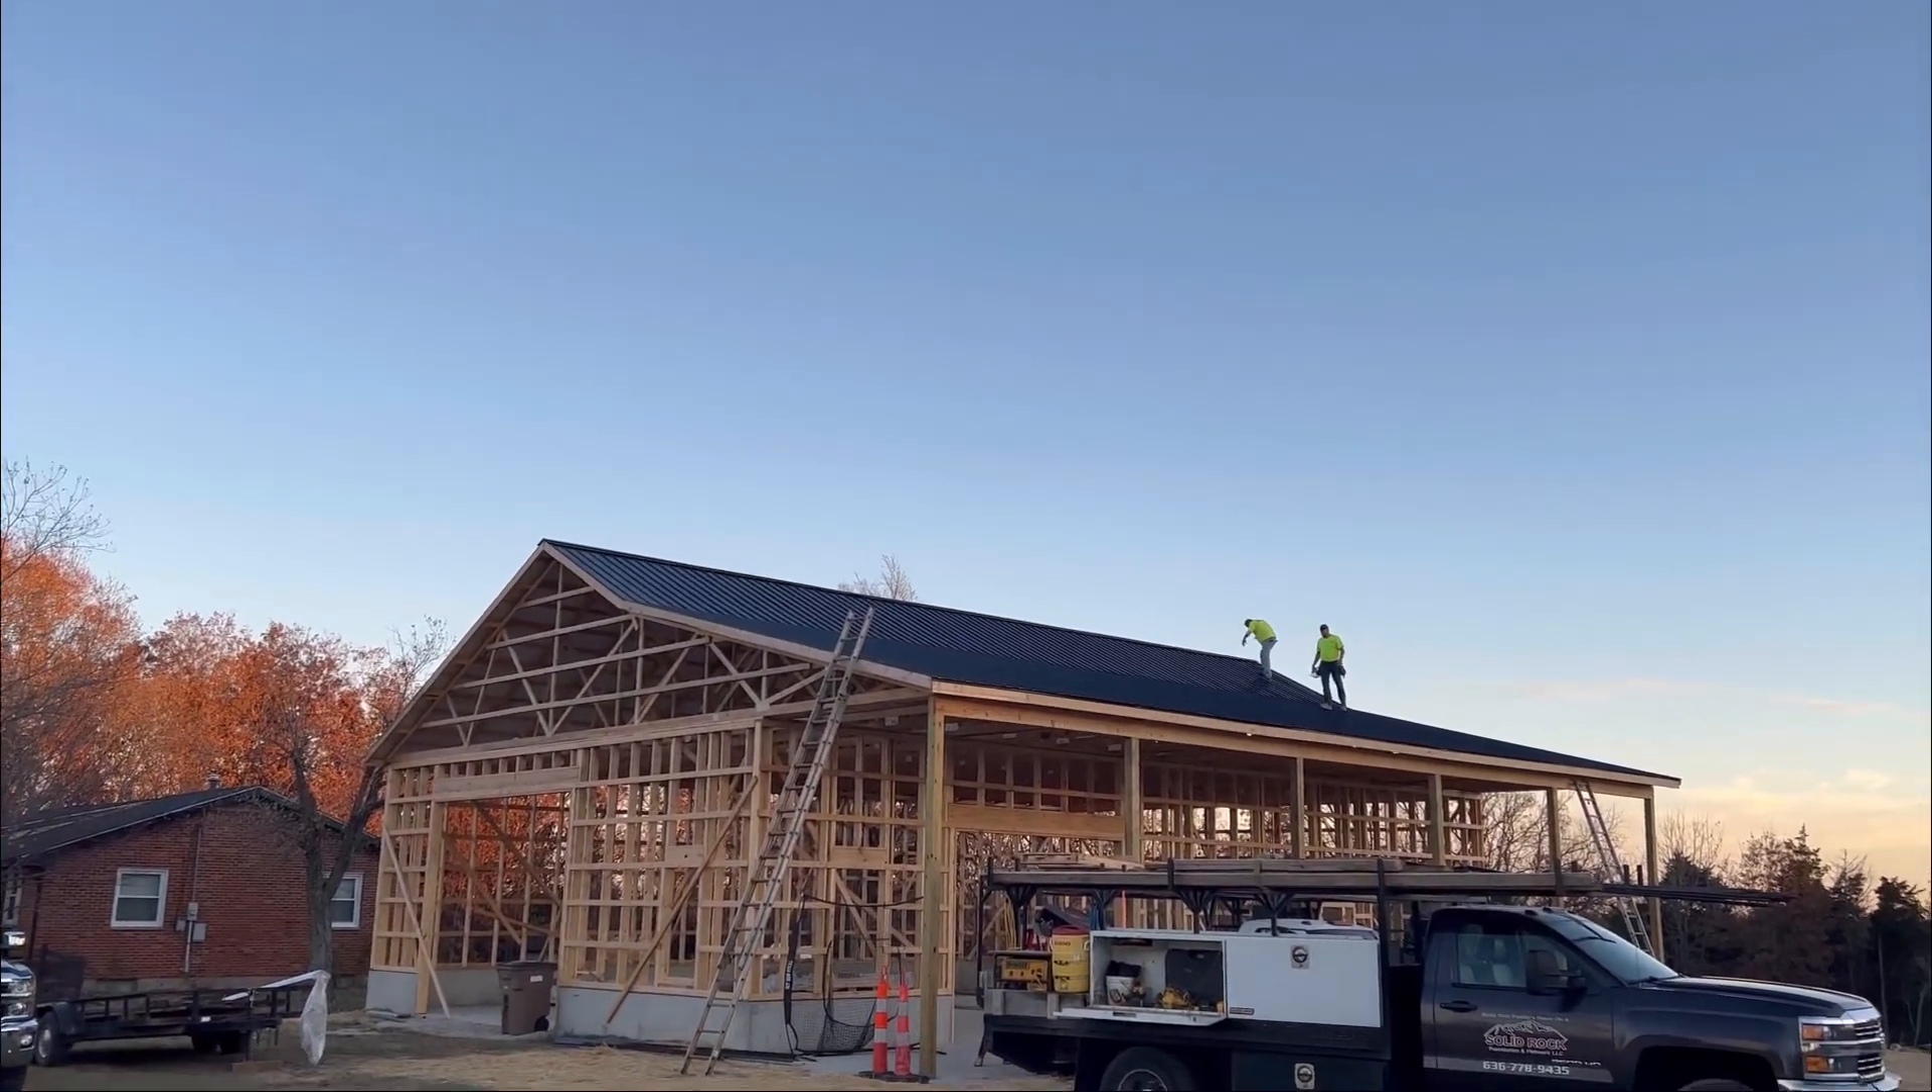But the roof is on. No more rain inside.